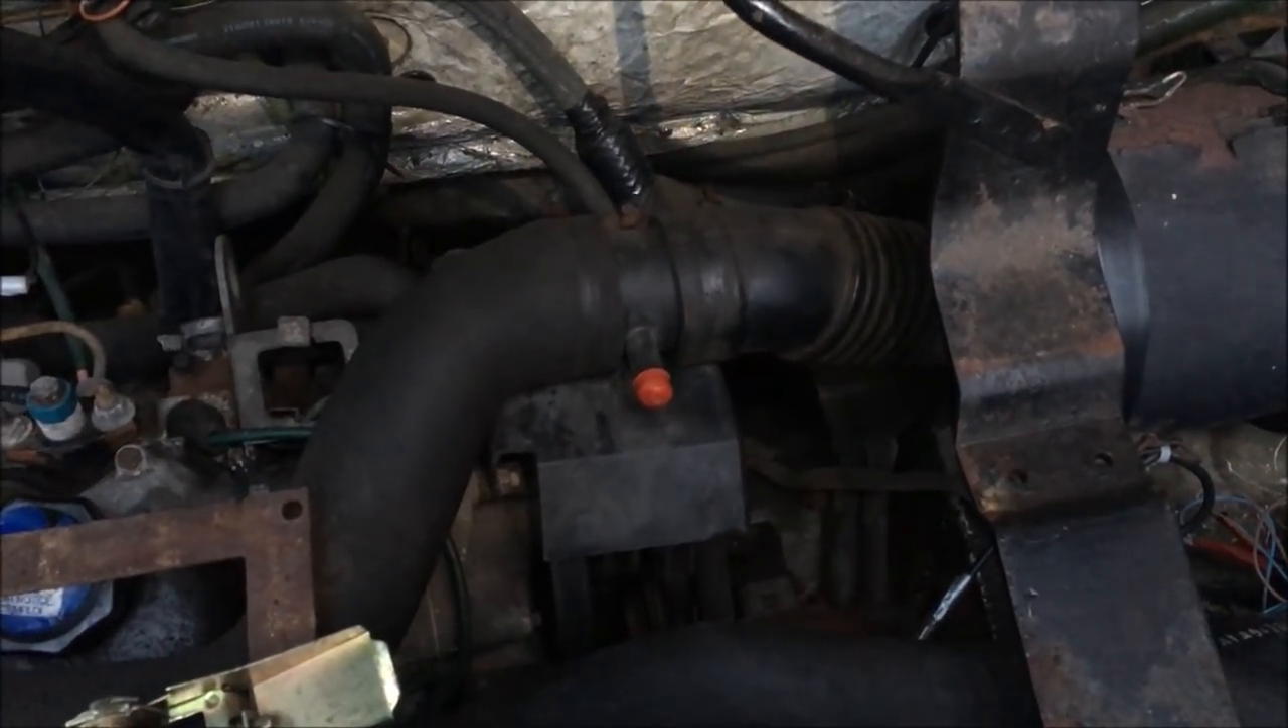There we go that's the uh air intake all put back together again.